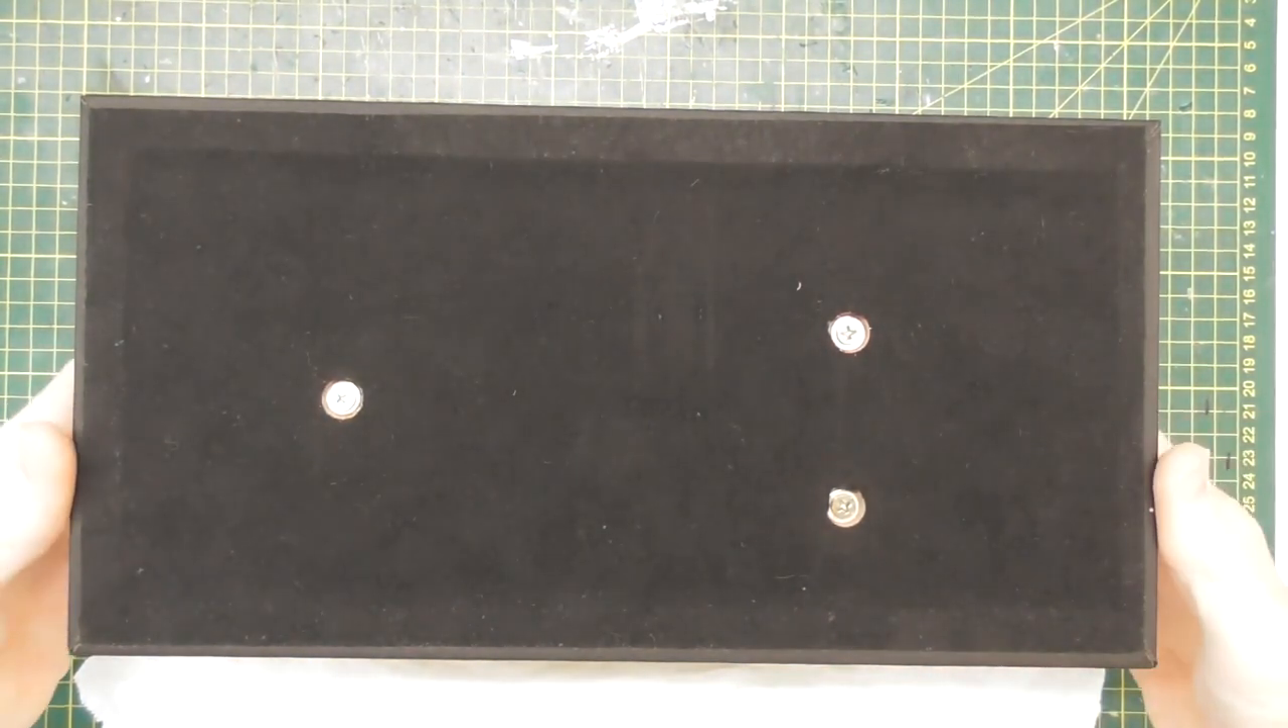Now that you've exposed the screws you can flip the model back over.